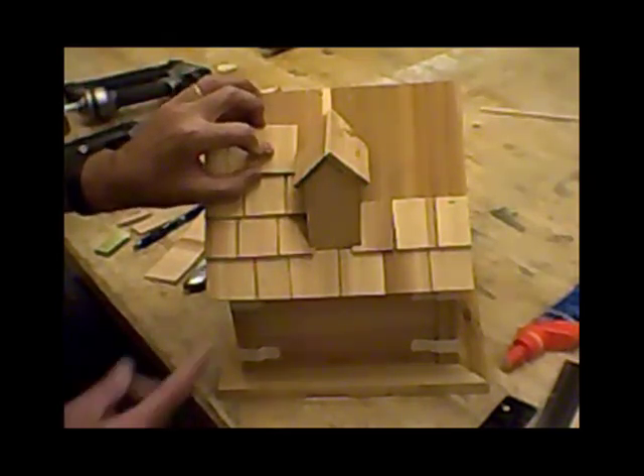Now, you can see that I brought the shingles clean up to where we have now to worry about going around the roof of the dormer.